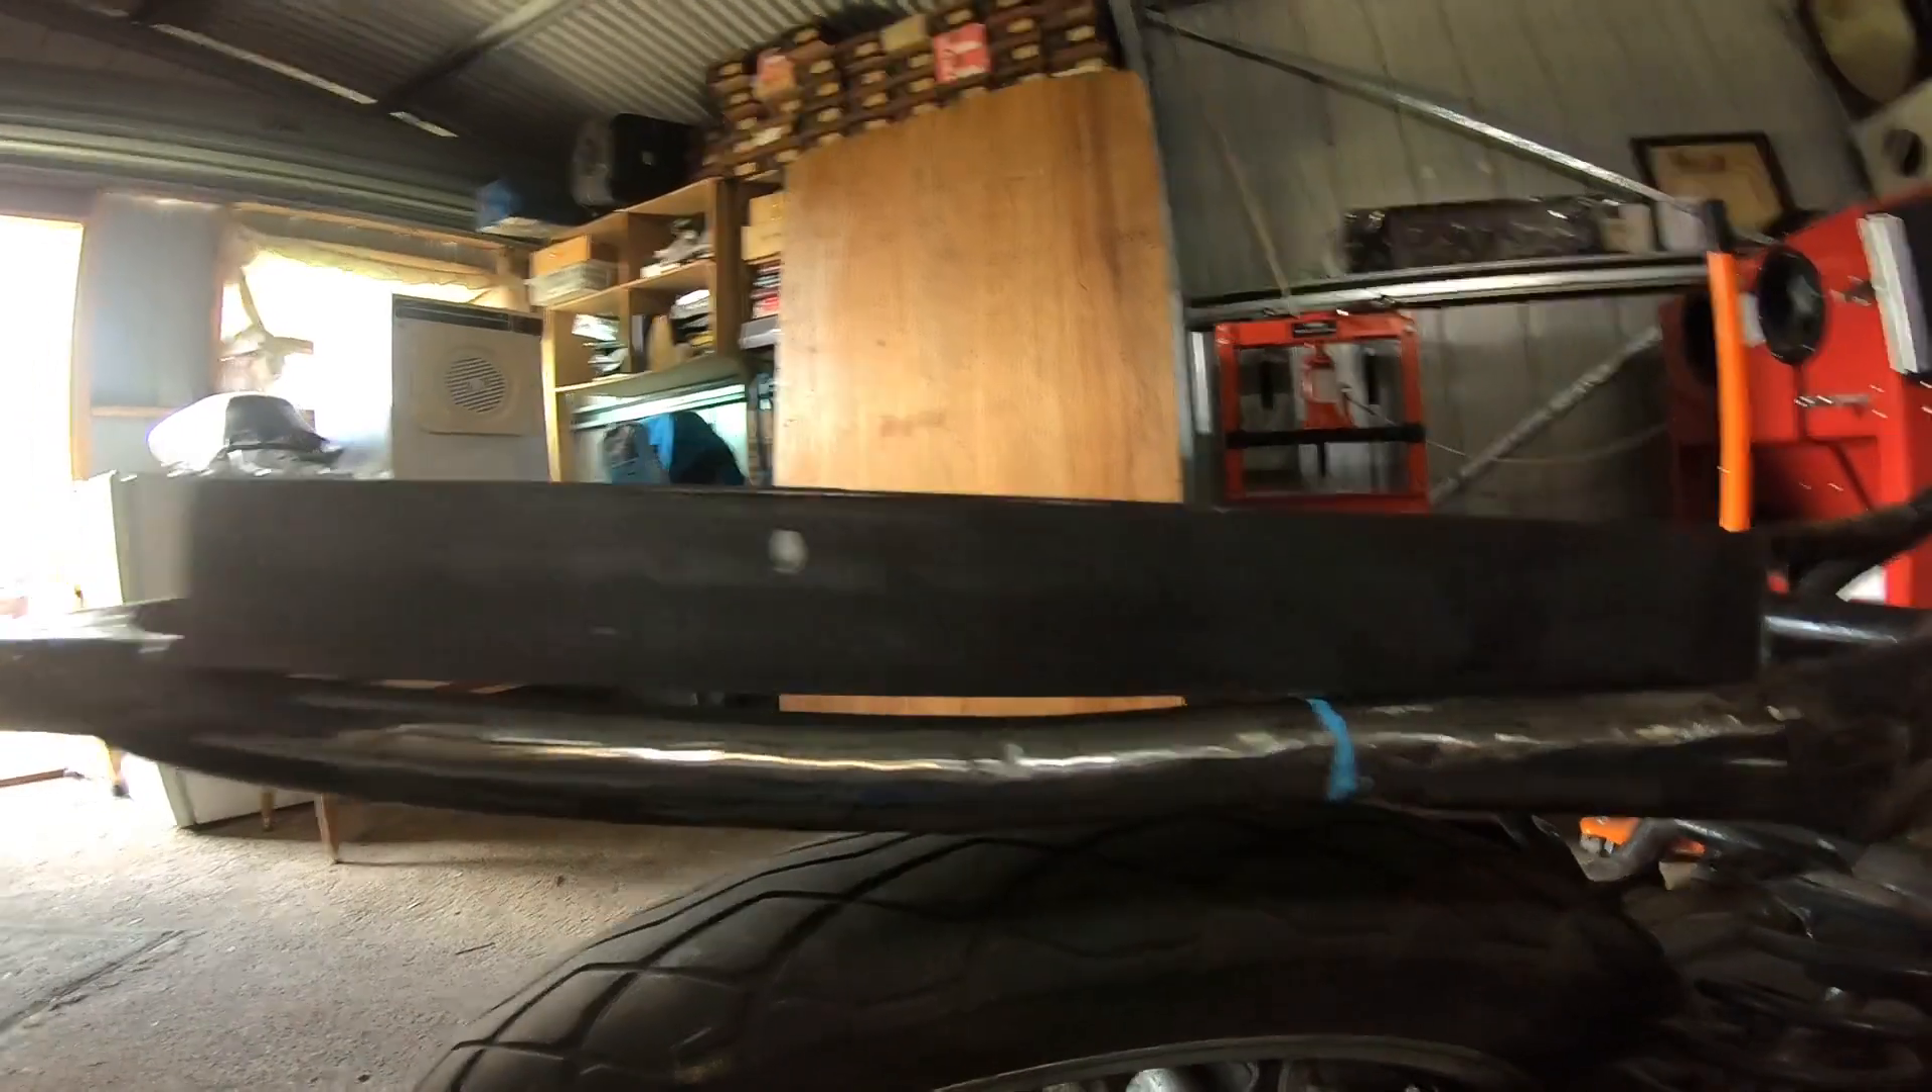If you're looking here, with that straight edge on it, where the blue line is, that's where the frame was originally broken. From there, that should be a flat line right to the end of the frame and we've got this huge gap.